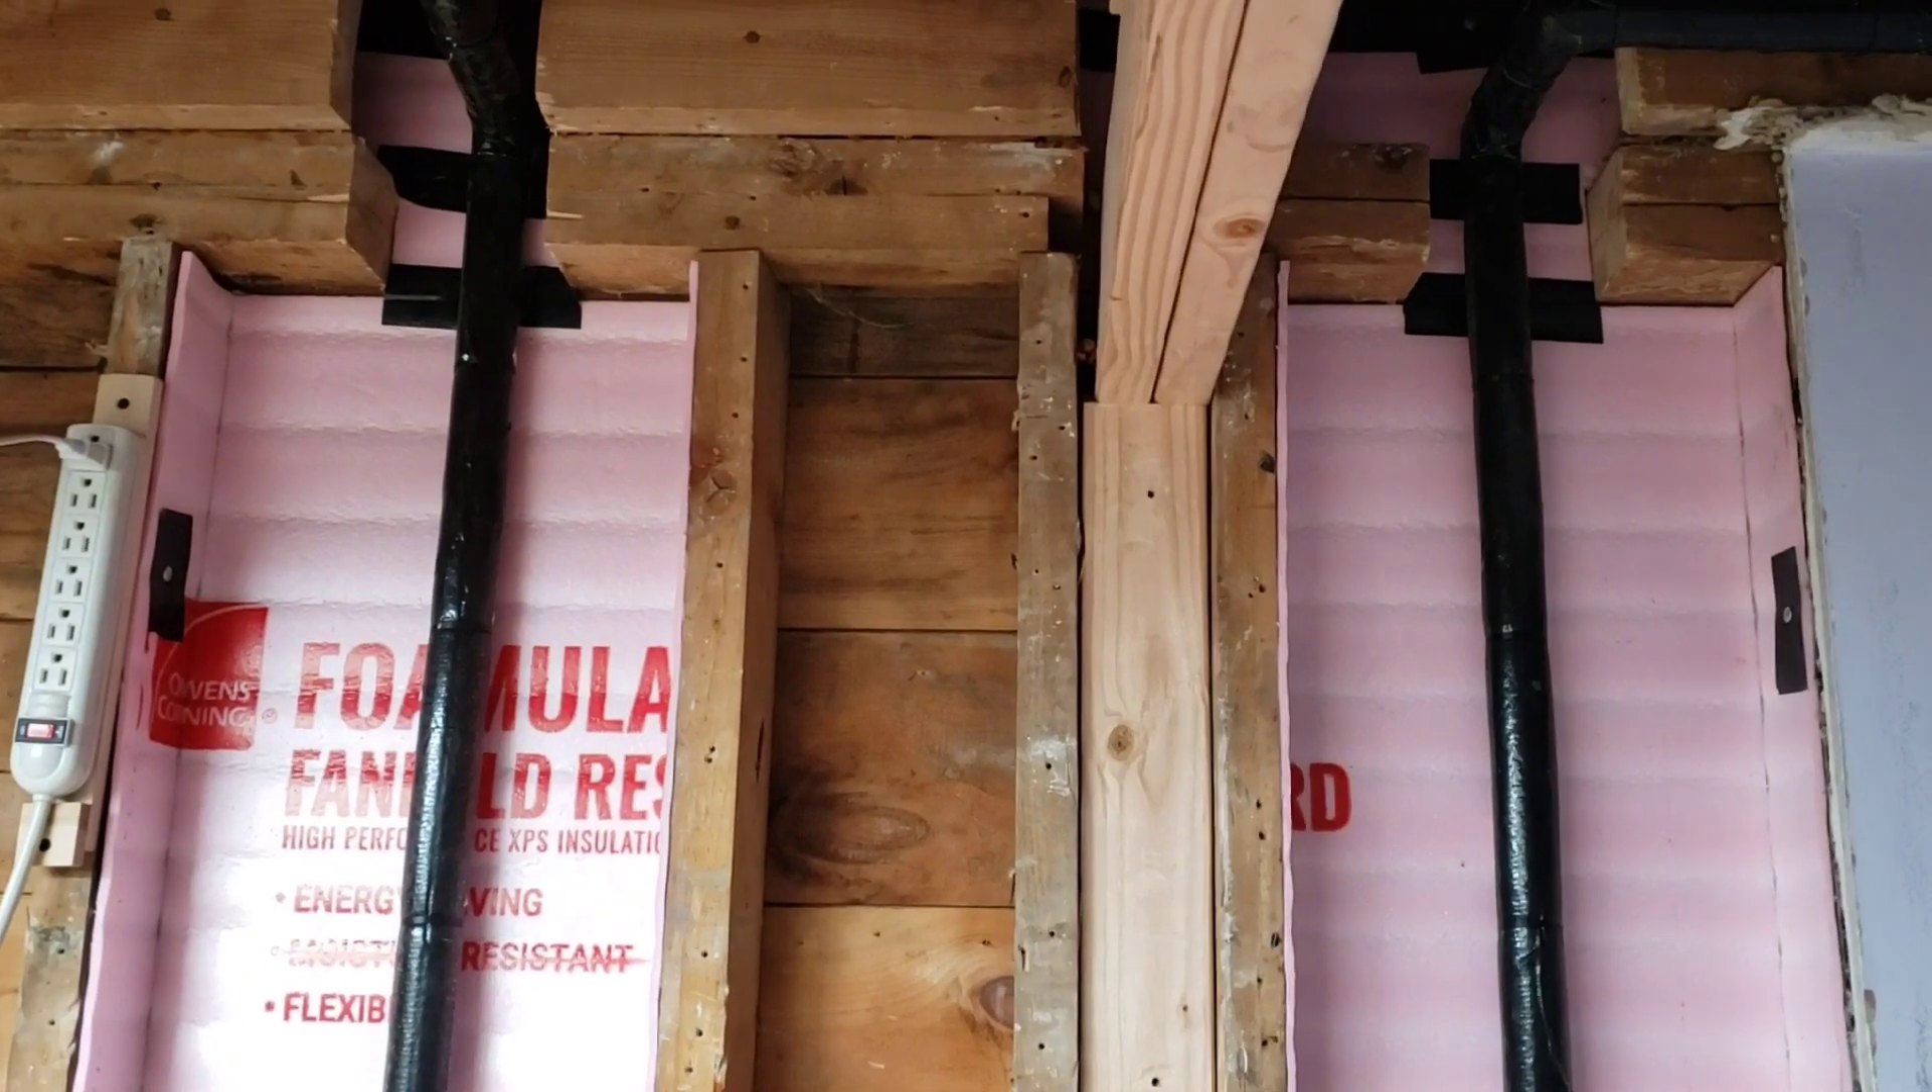I cut this sheeting and this pink foam and put it in the bay.